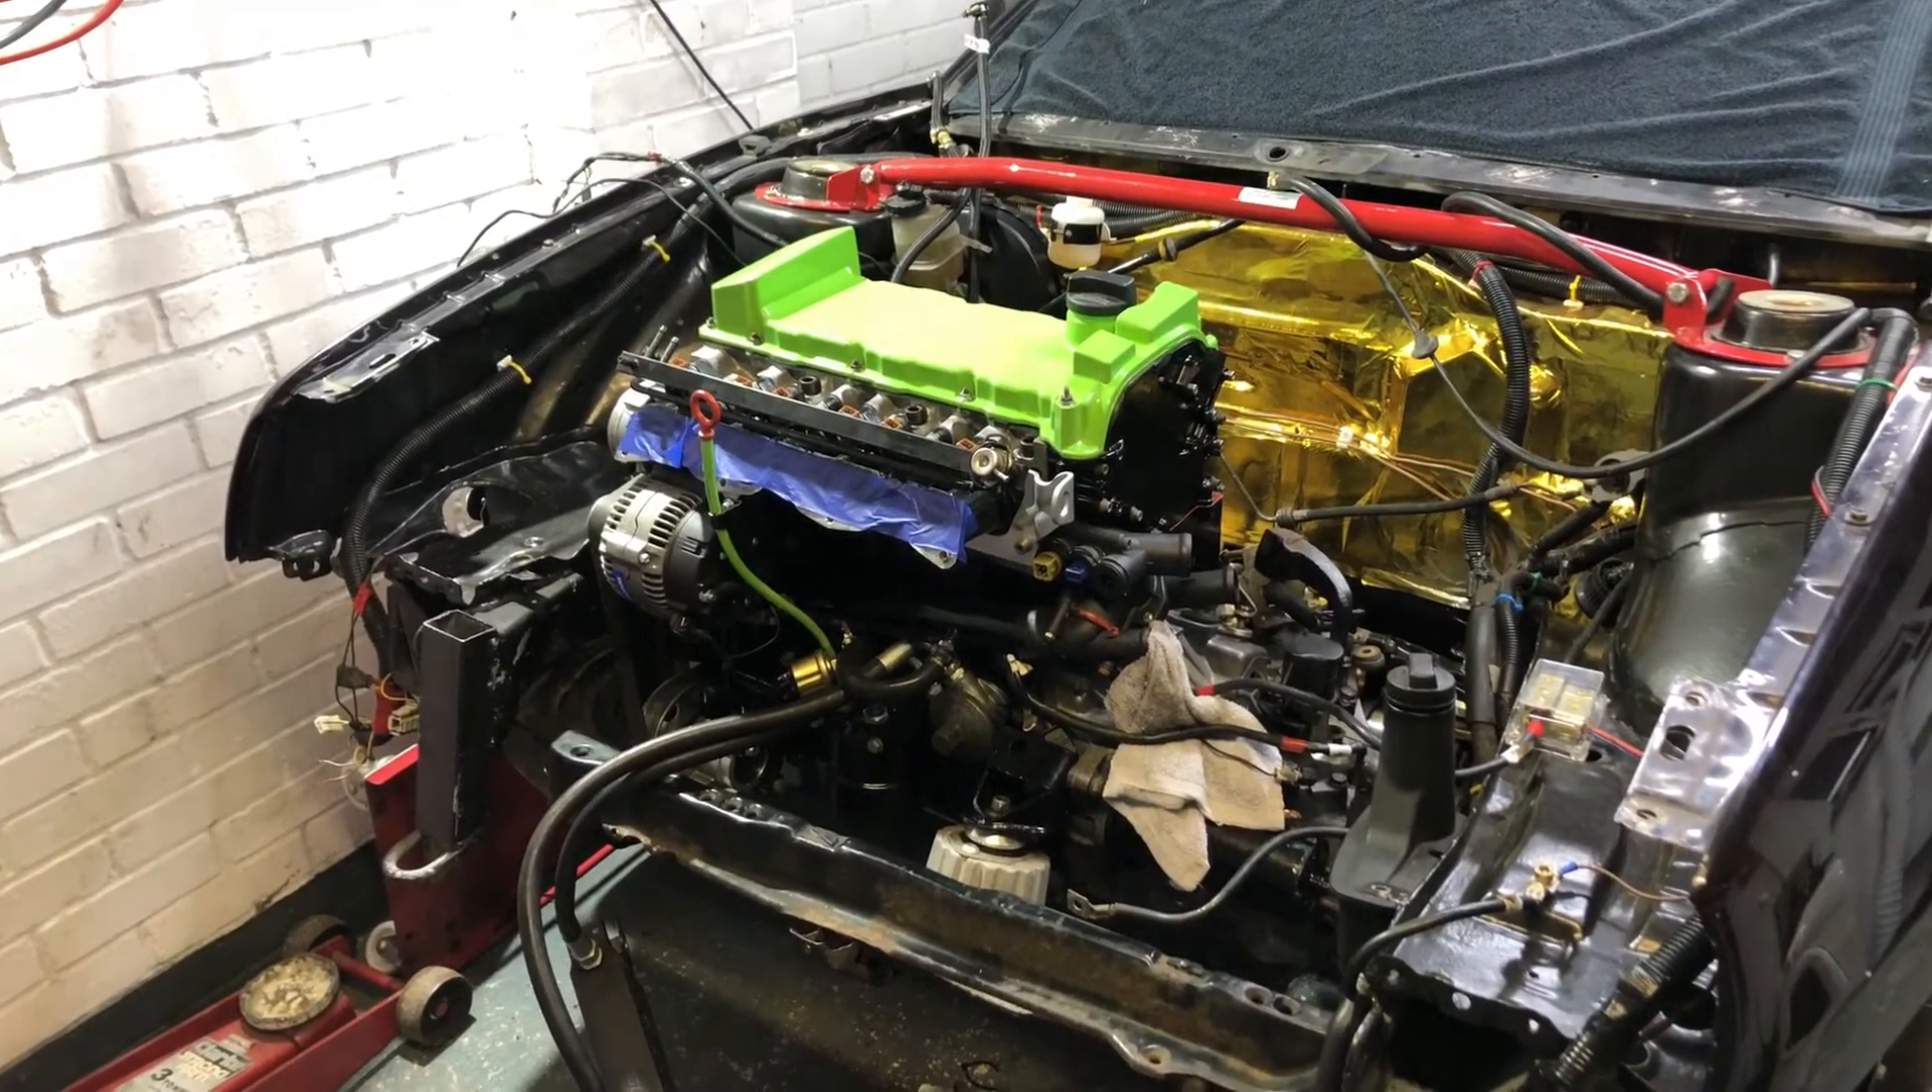The engine is back in it's only on the engine mounts at the moment.